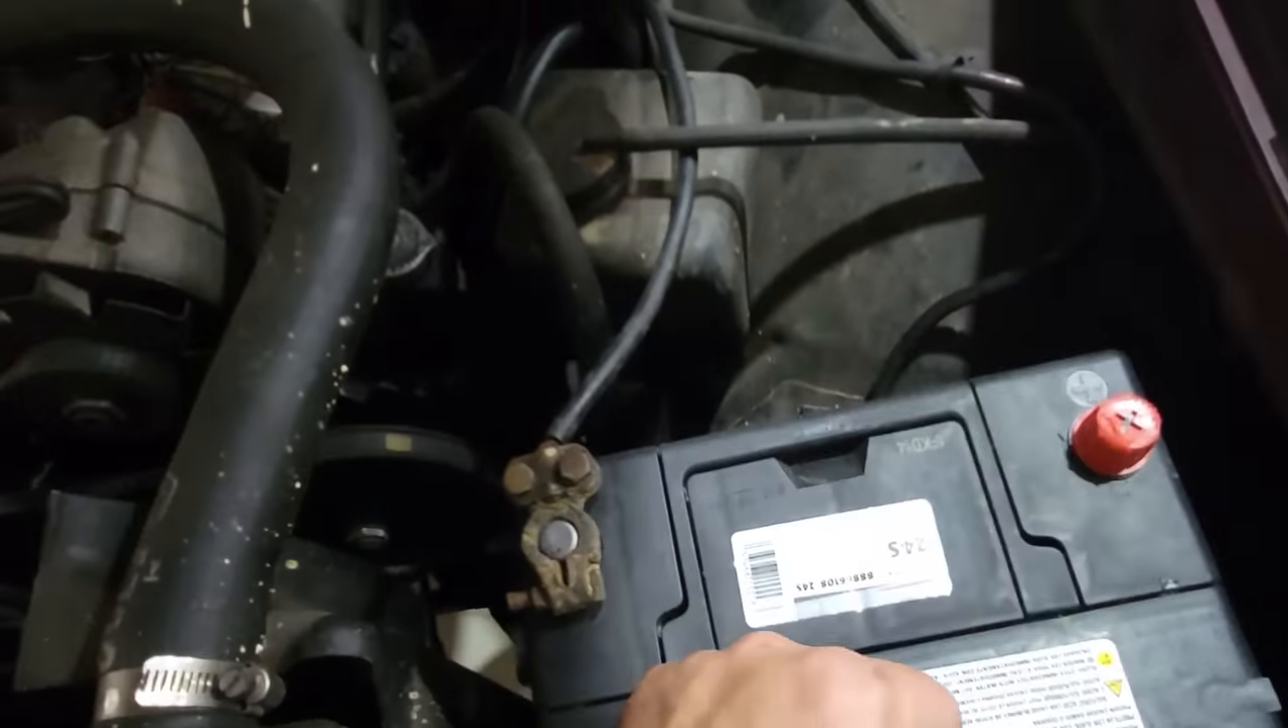I think Chris, the son, put a new battery in here. Hasn't been hooked up yet.